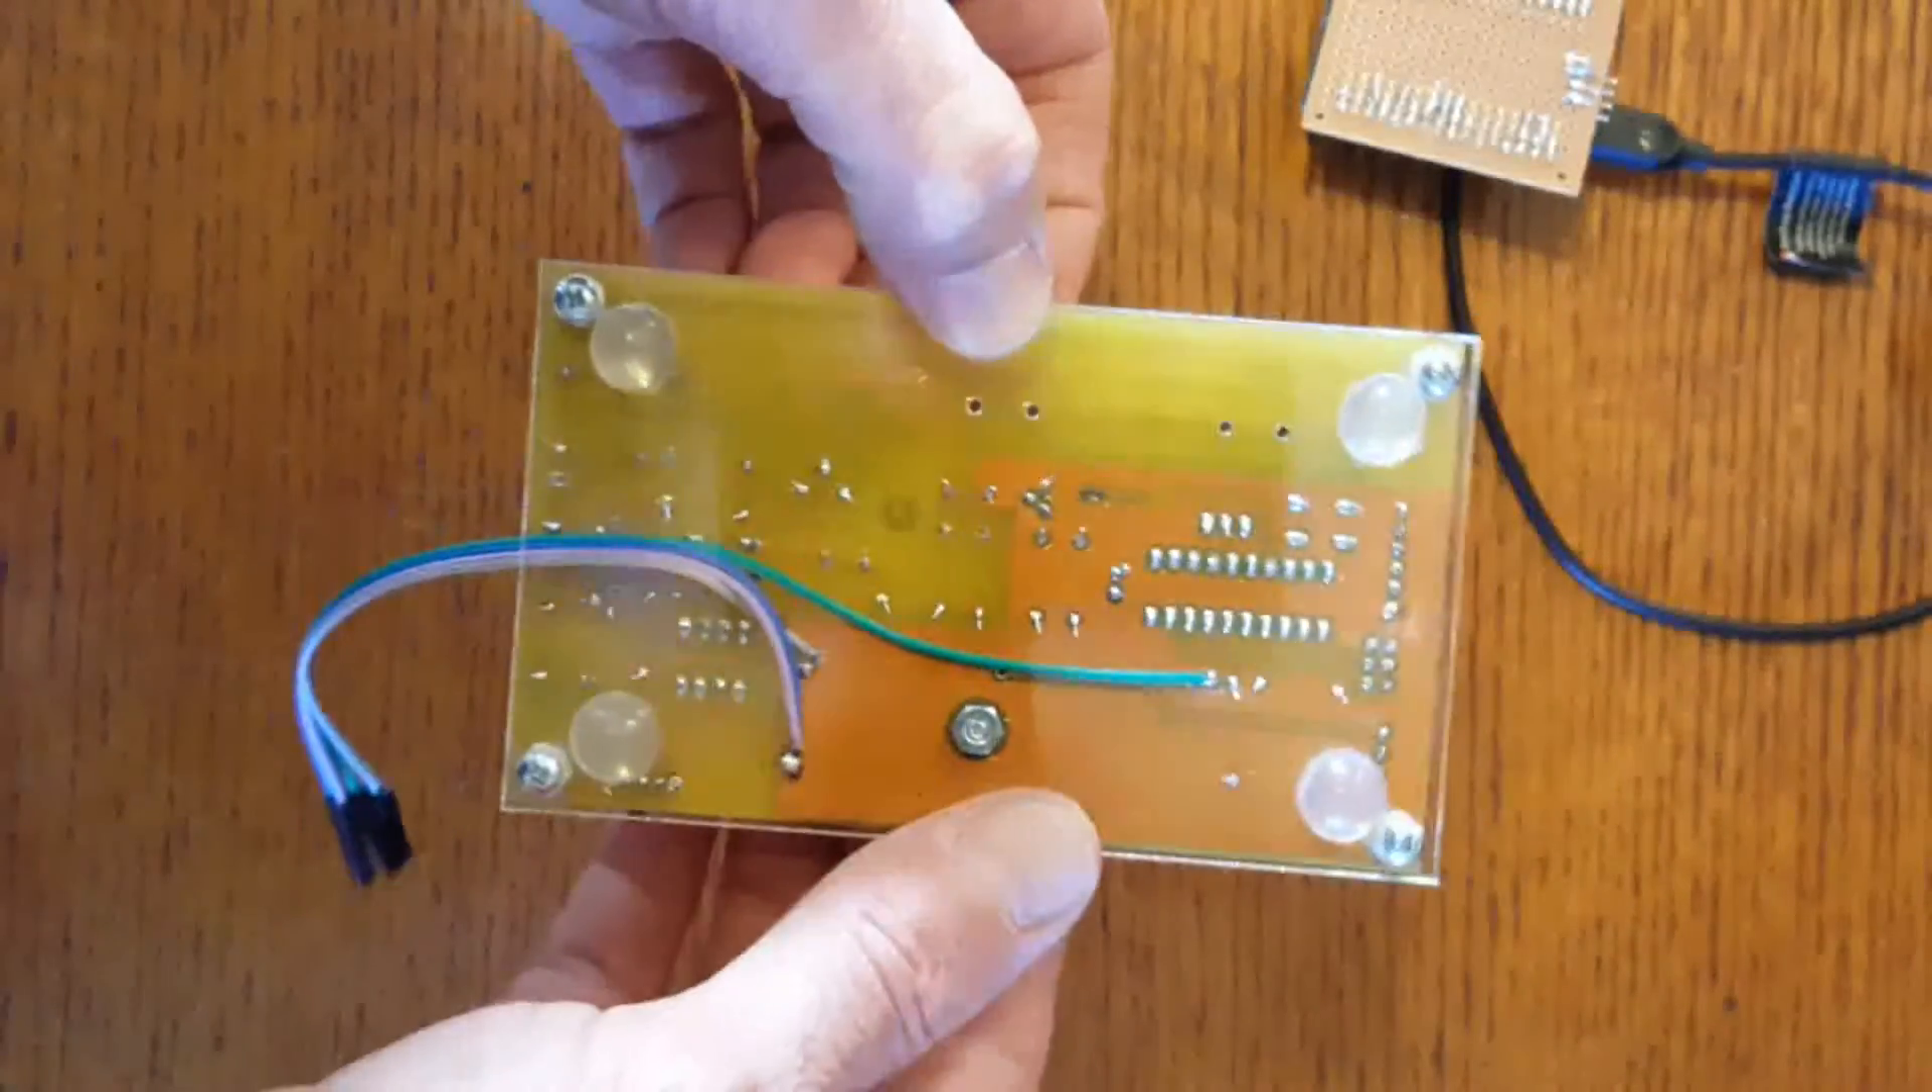All right so I've got the base plate back on screwed back on and you can kind of see the wiring through the clear plexiglass.